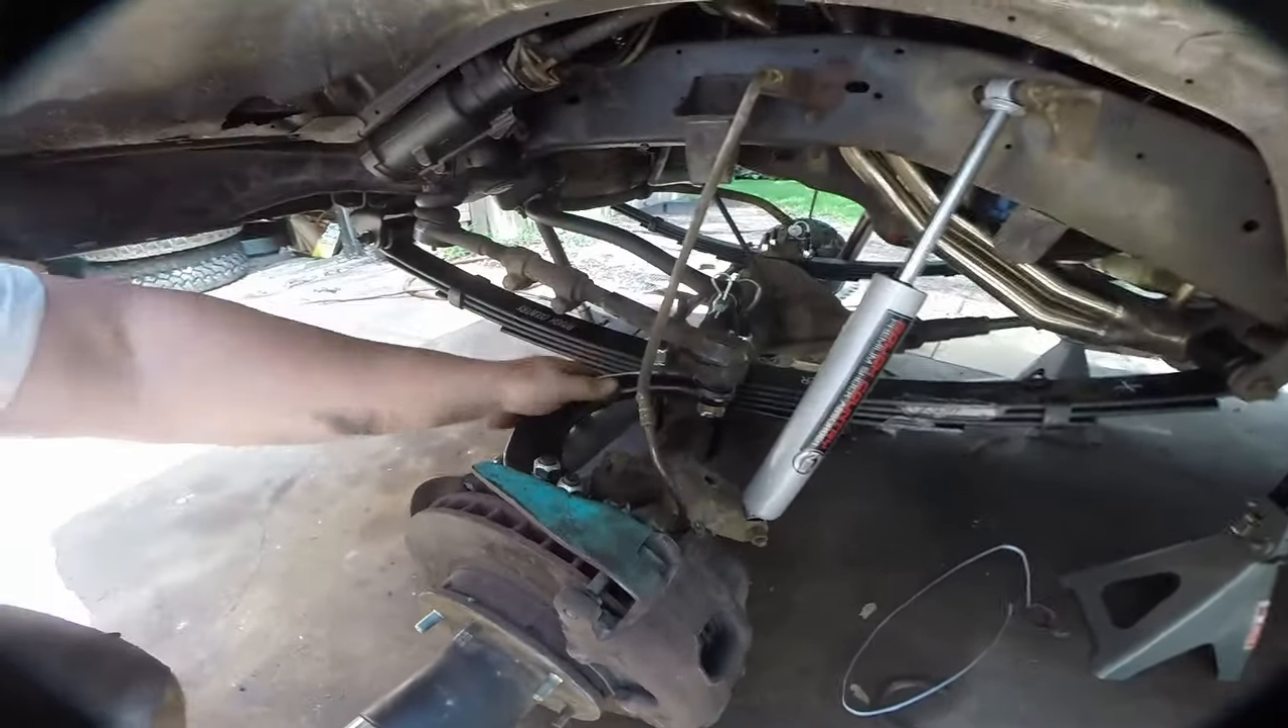Okay so the shocks are in.